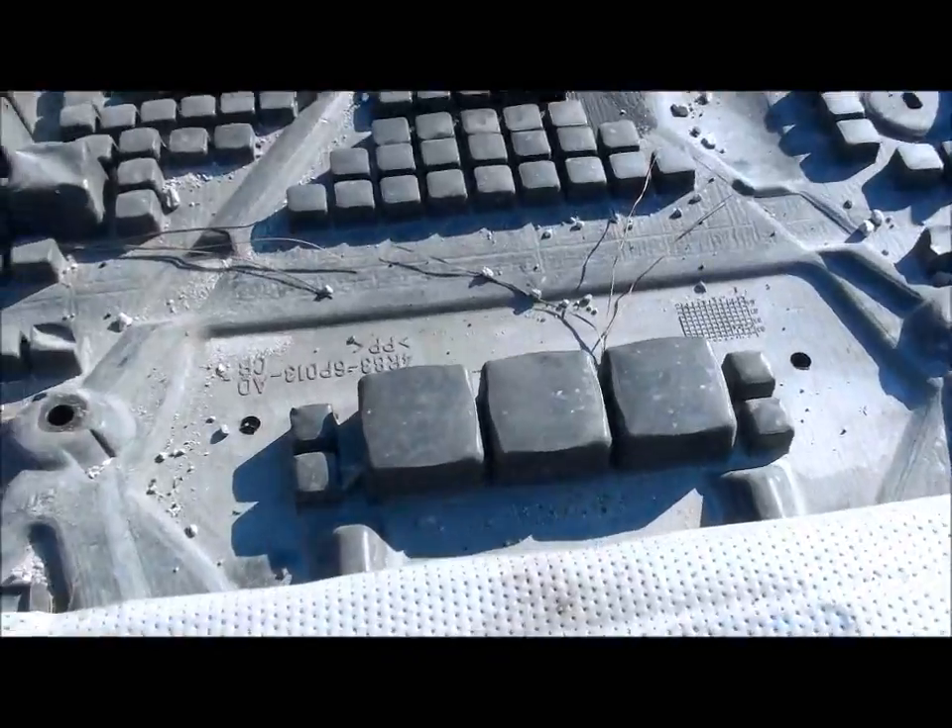All right so now we've got our belly pan out.